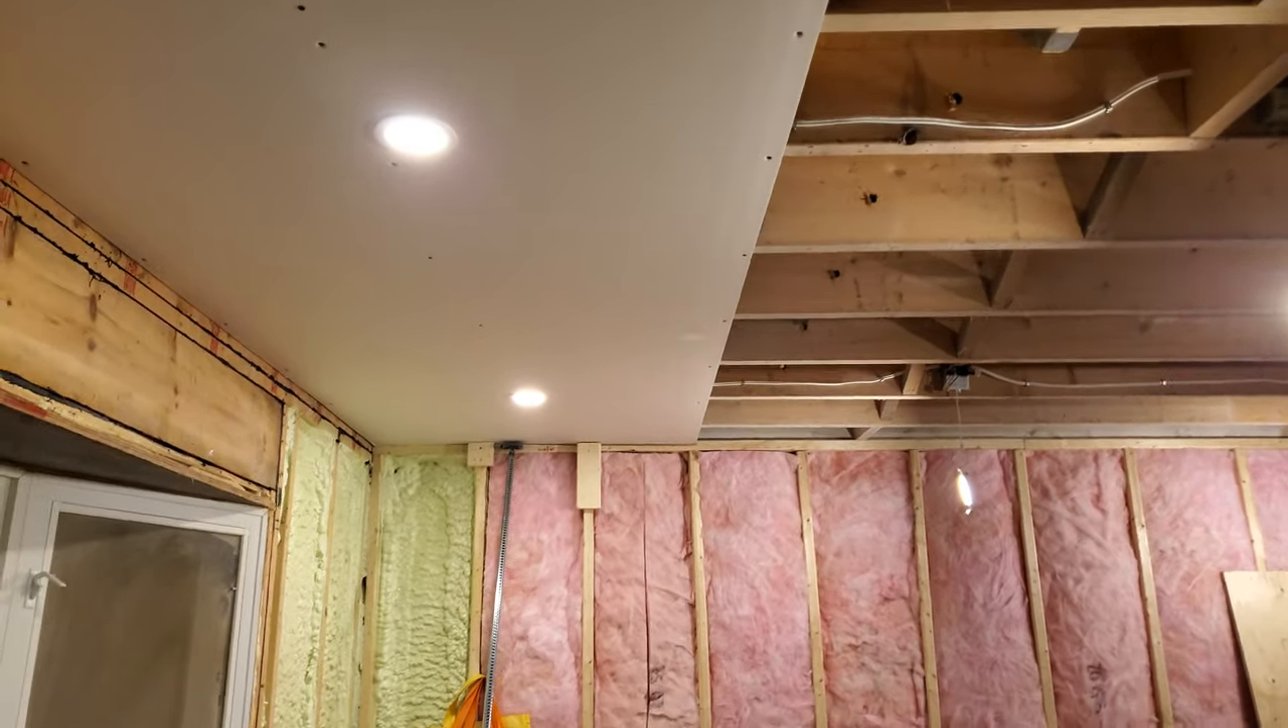I got some lights up.